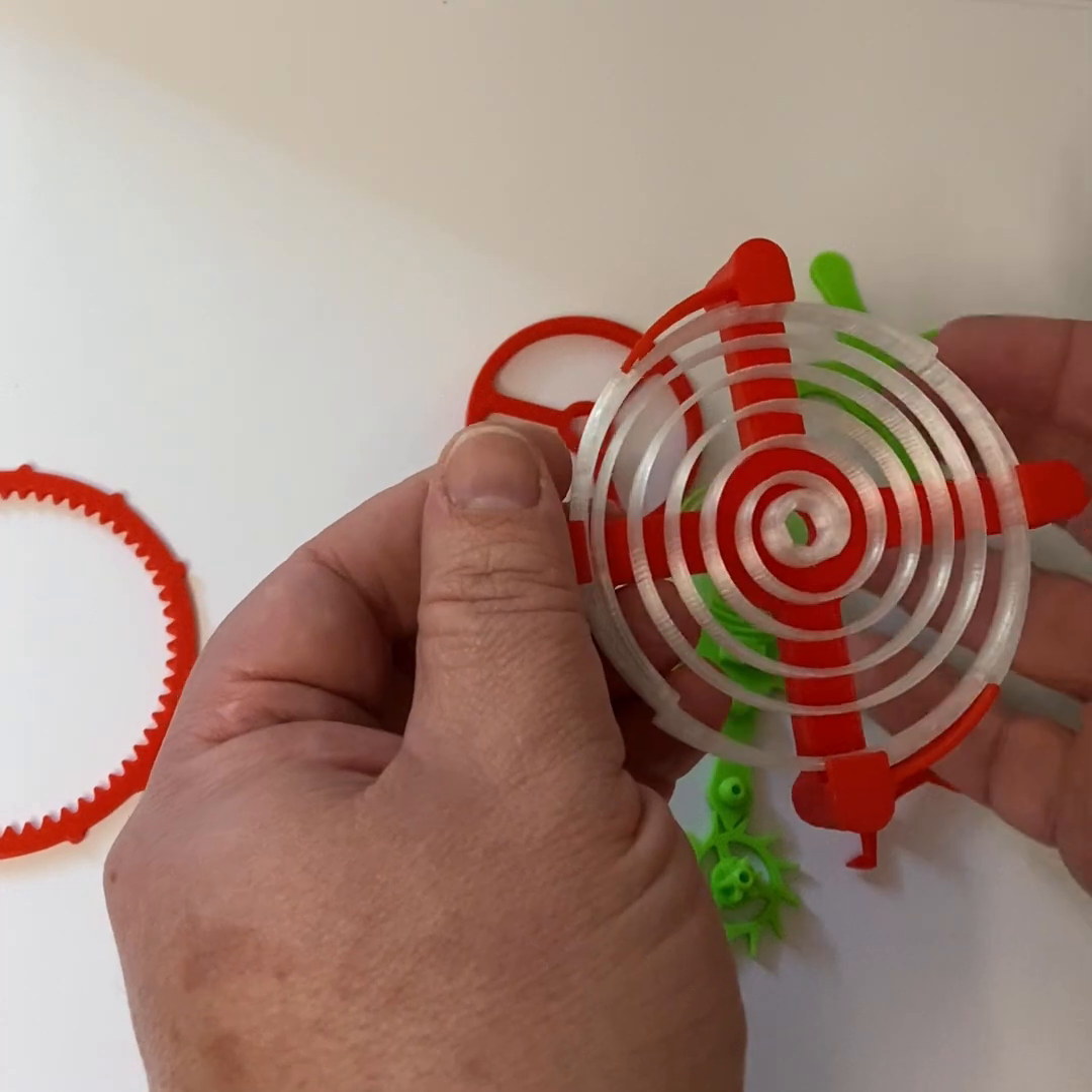So now we've got the spring on the base.